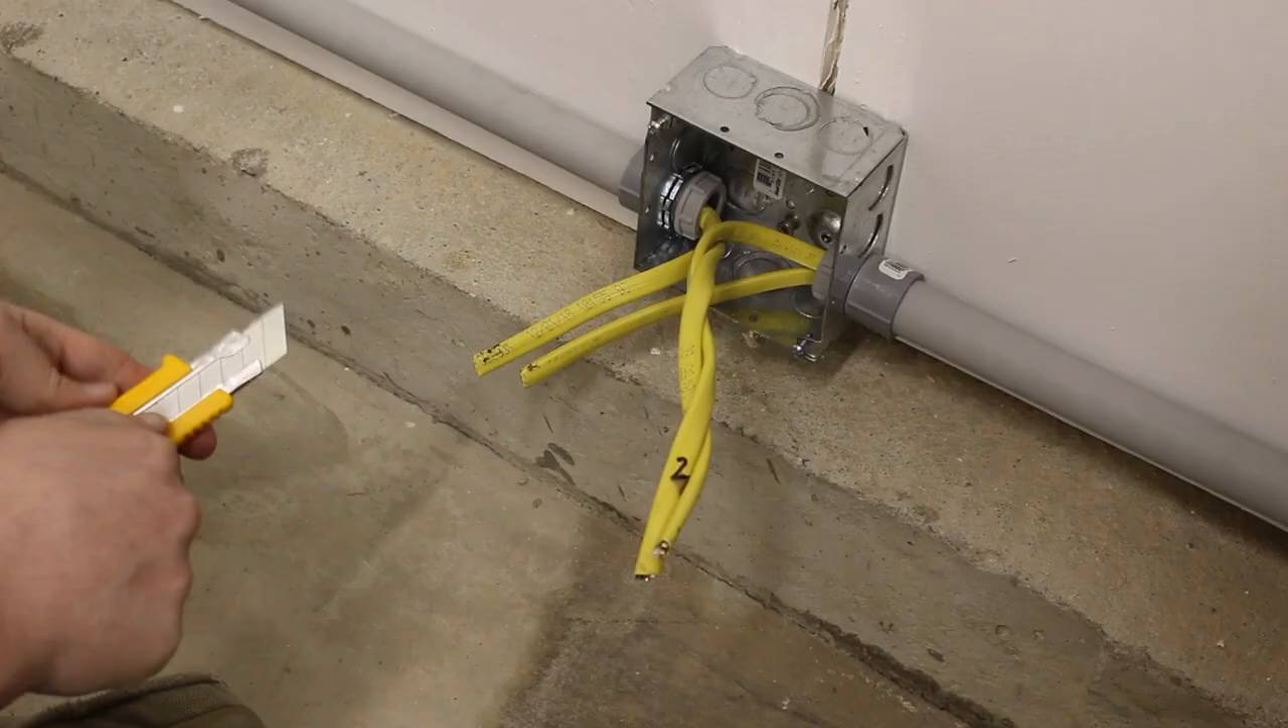With the junction boxes and conduit all installed, the next step is installing our outlets.